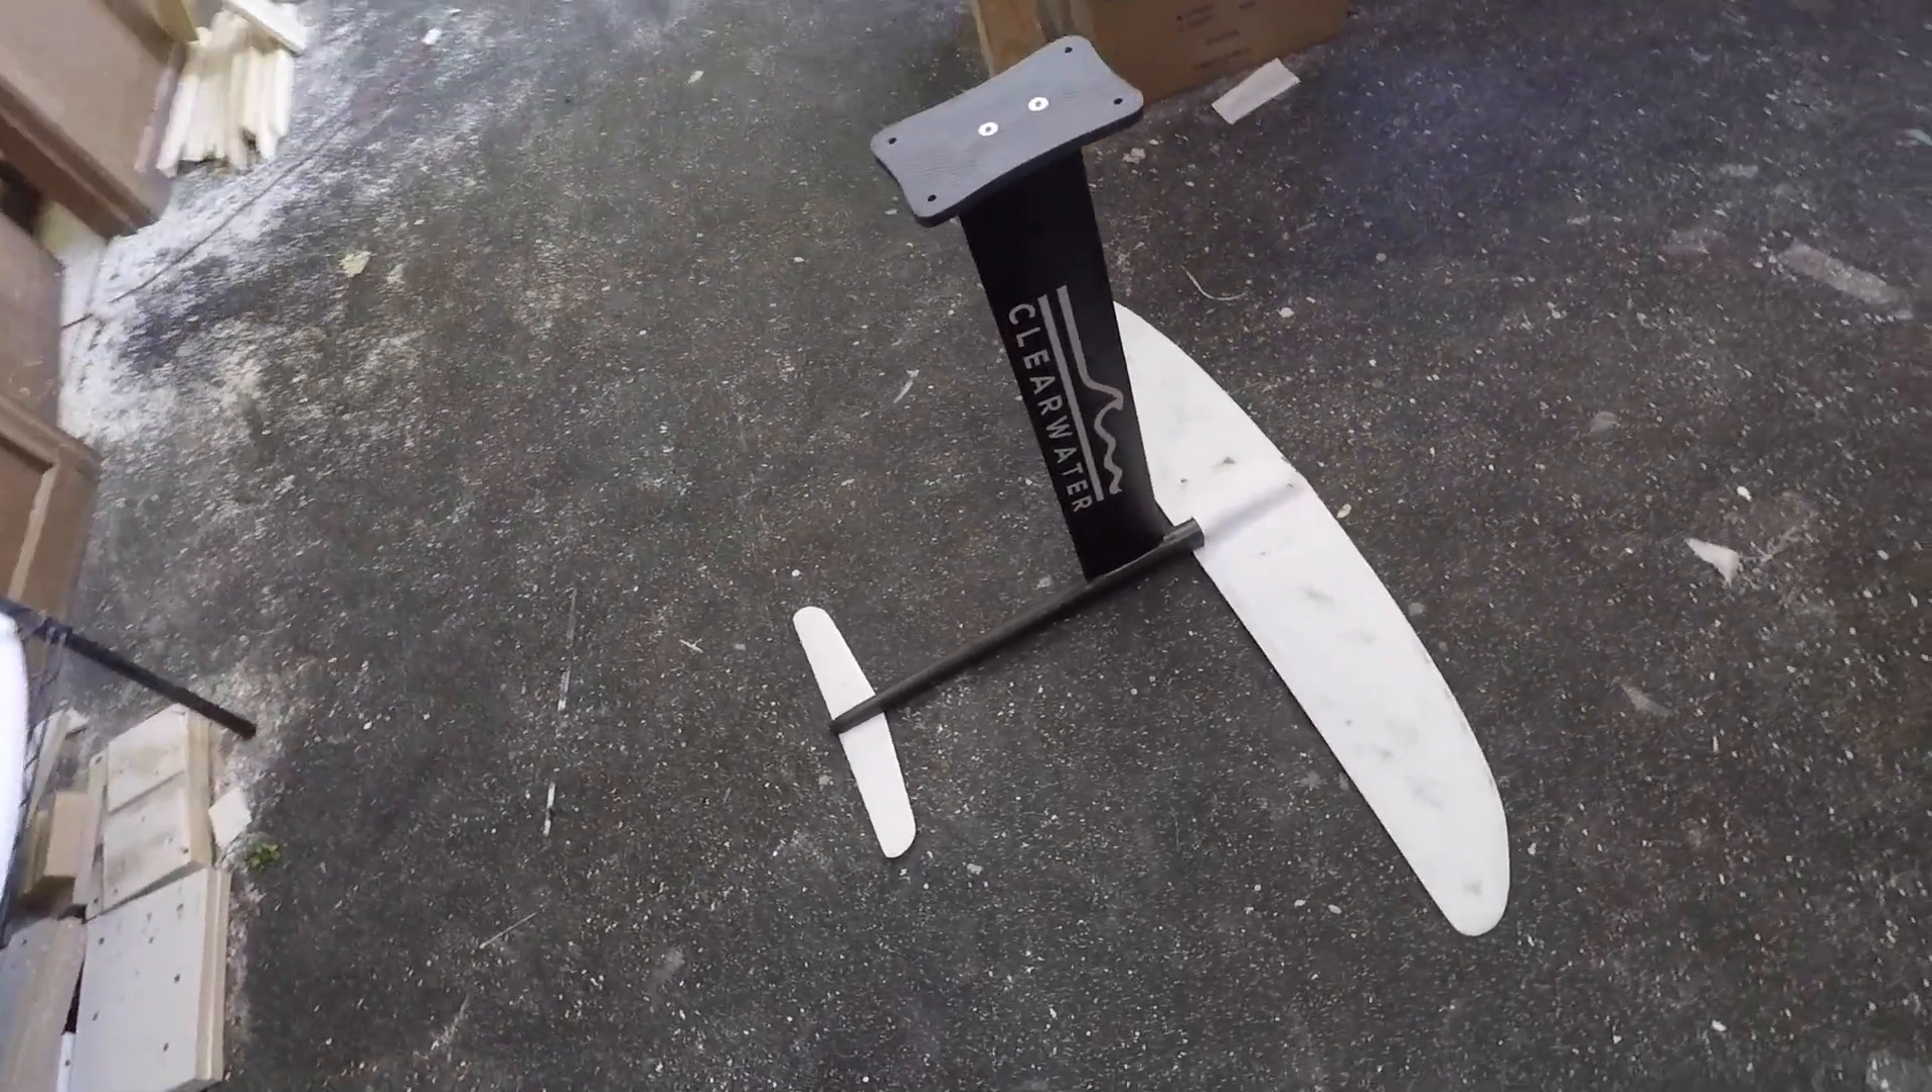Okay so now that's the fully rigged foil.